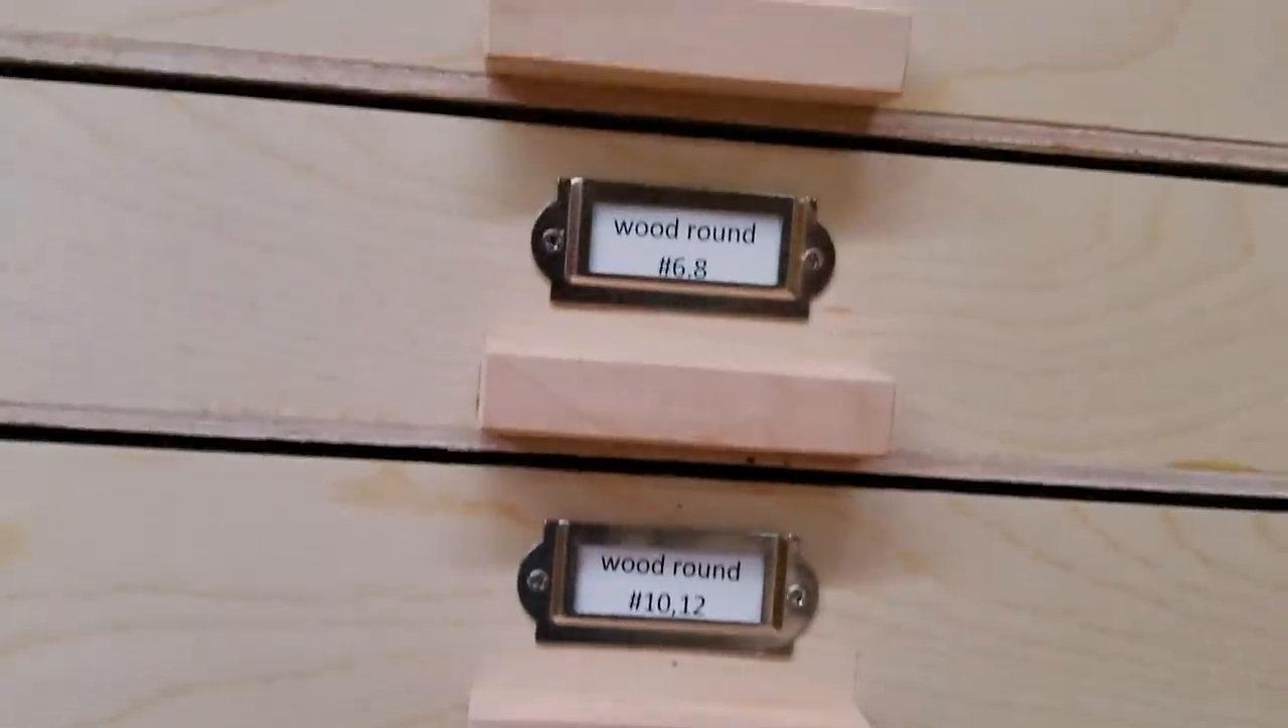And I've started putting a few labels in.